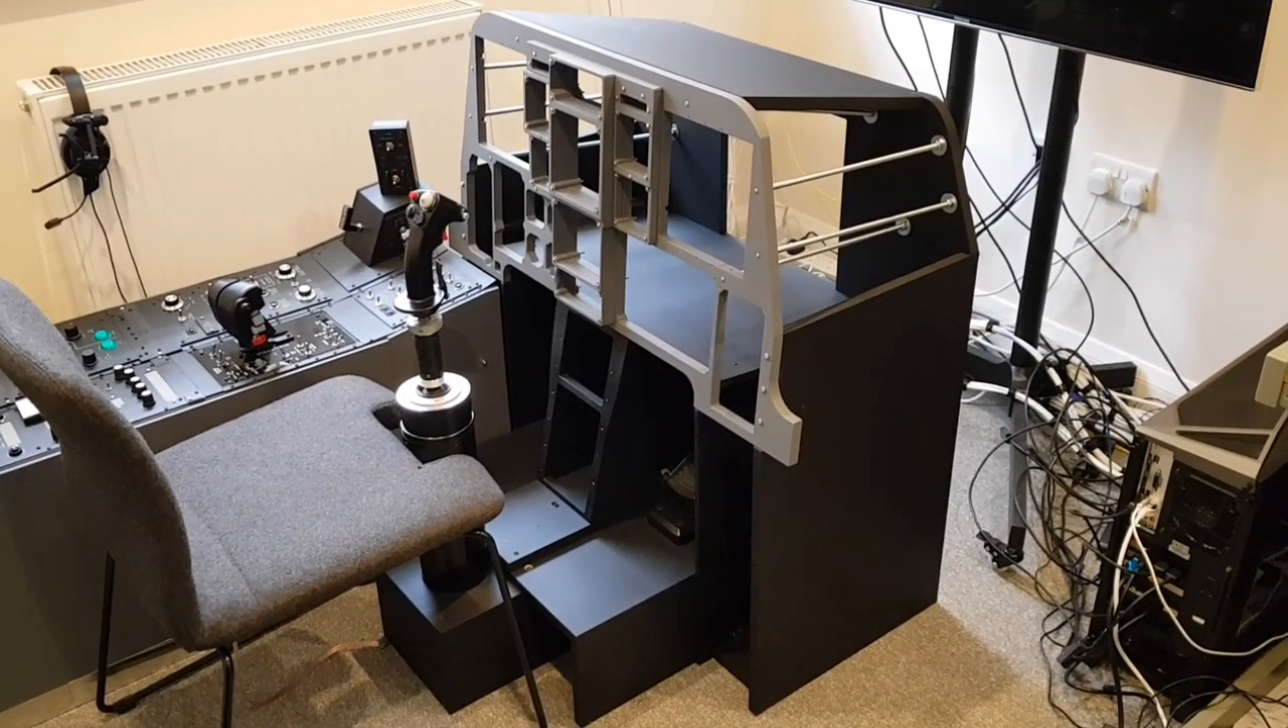Here we are at the point where the front dash in terms of the whole physical frame is now completed.